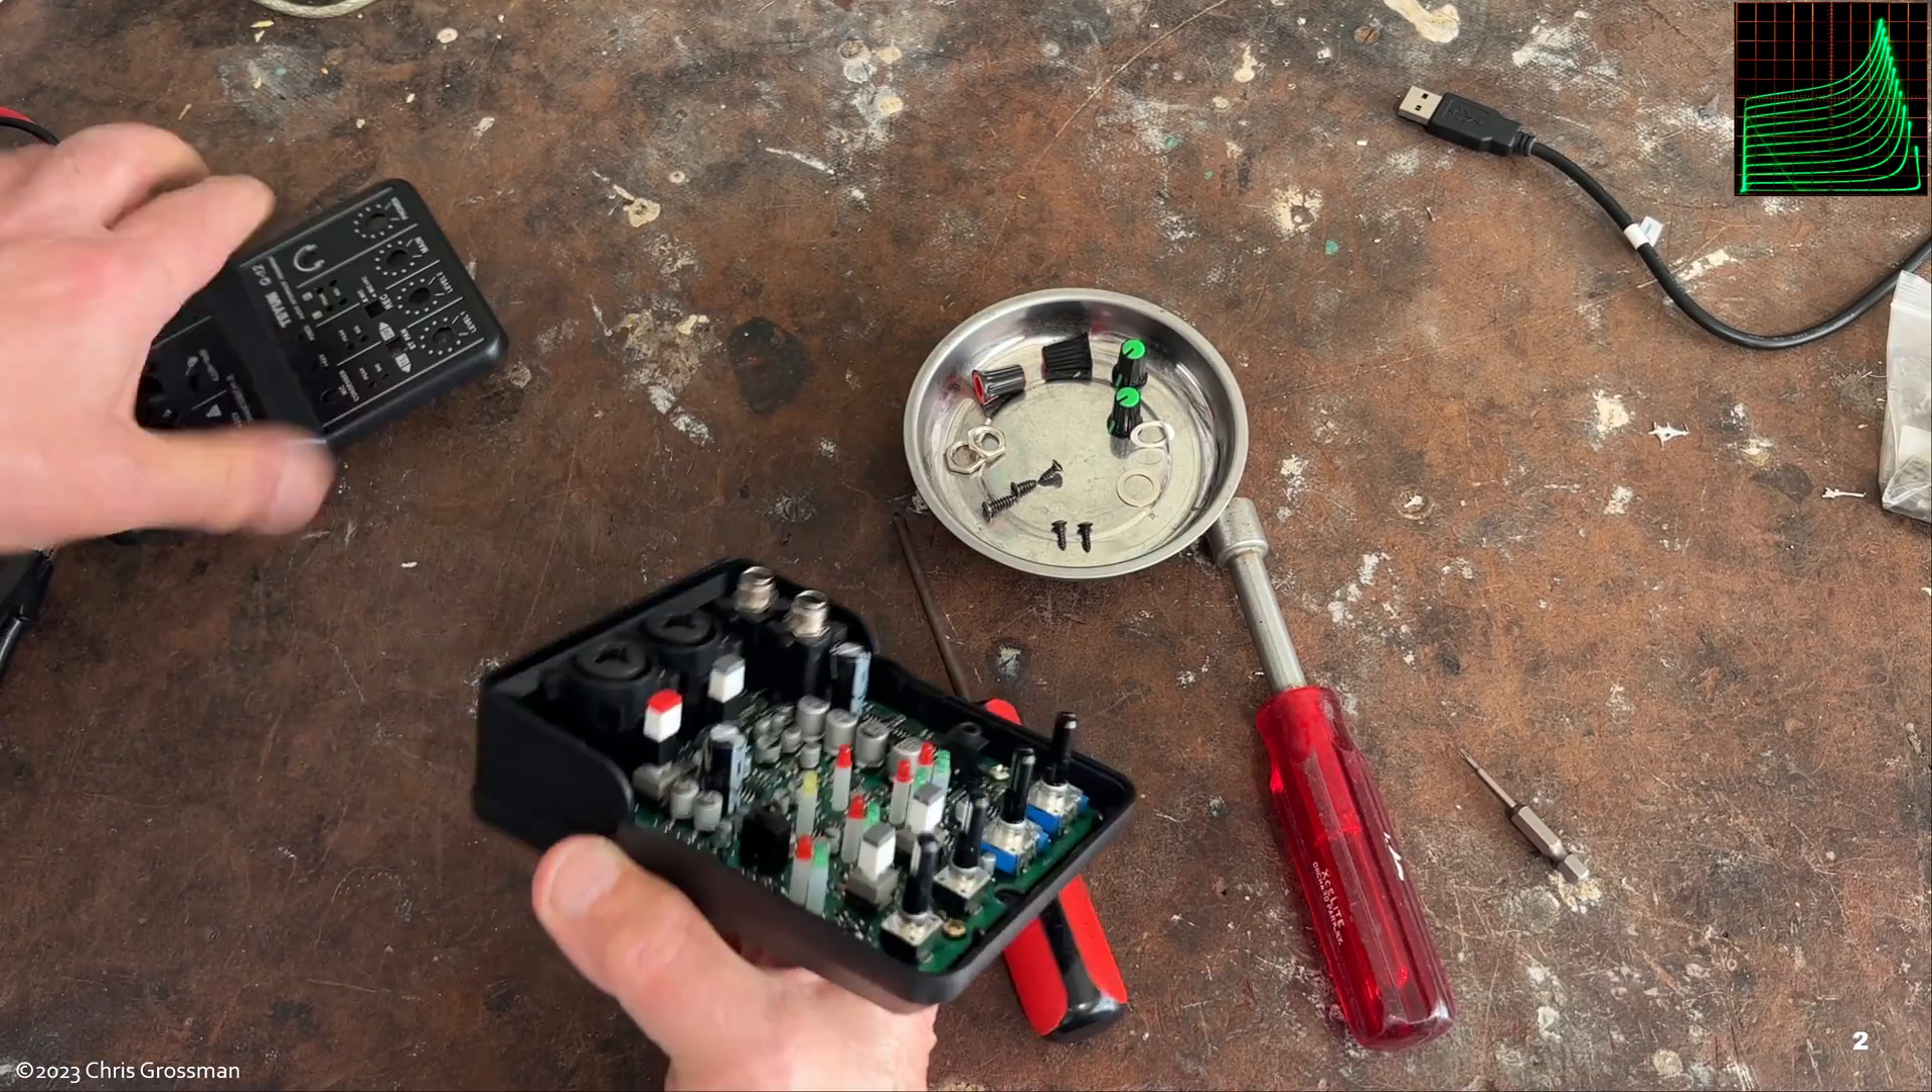And now the unit comes apart and there's the inside.